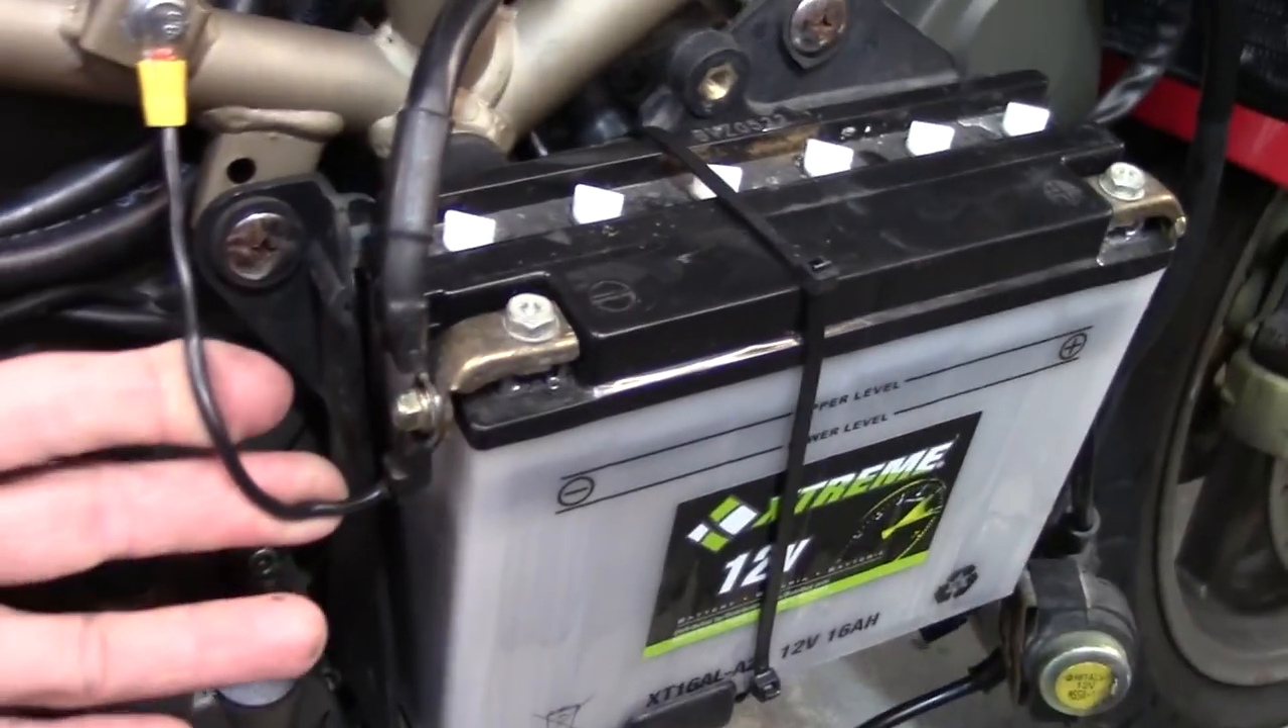I got the battery connected back up. I made a quickie little ground wire that goes right to the chassis.